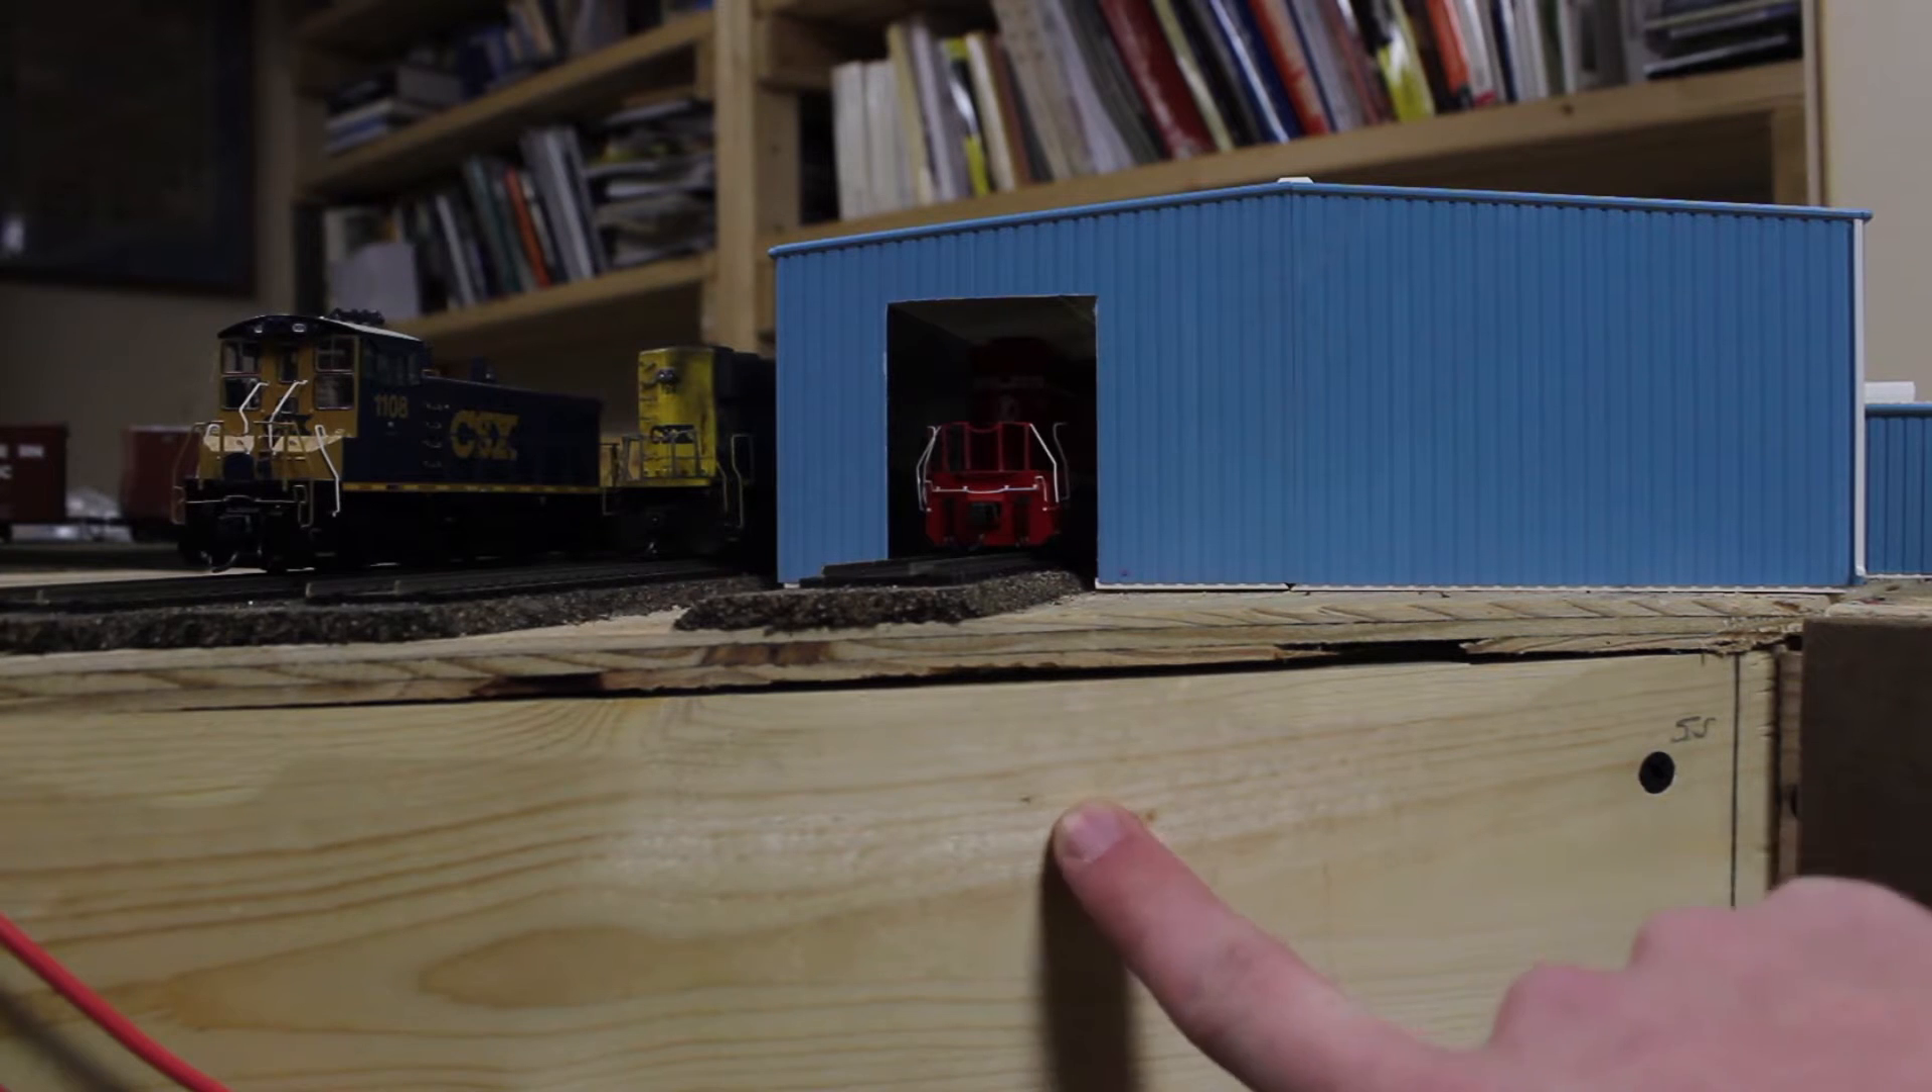As you can probably see there is a gap here between the plywood and the frame for the layout. That gap is not supposed to be there.